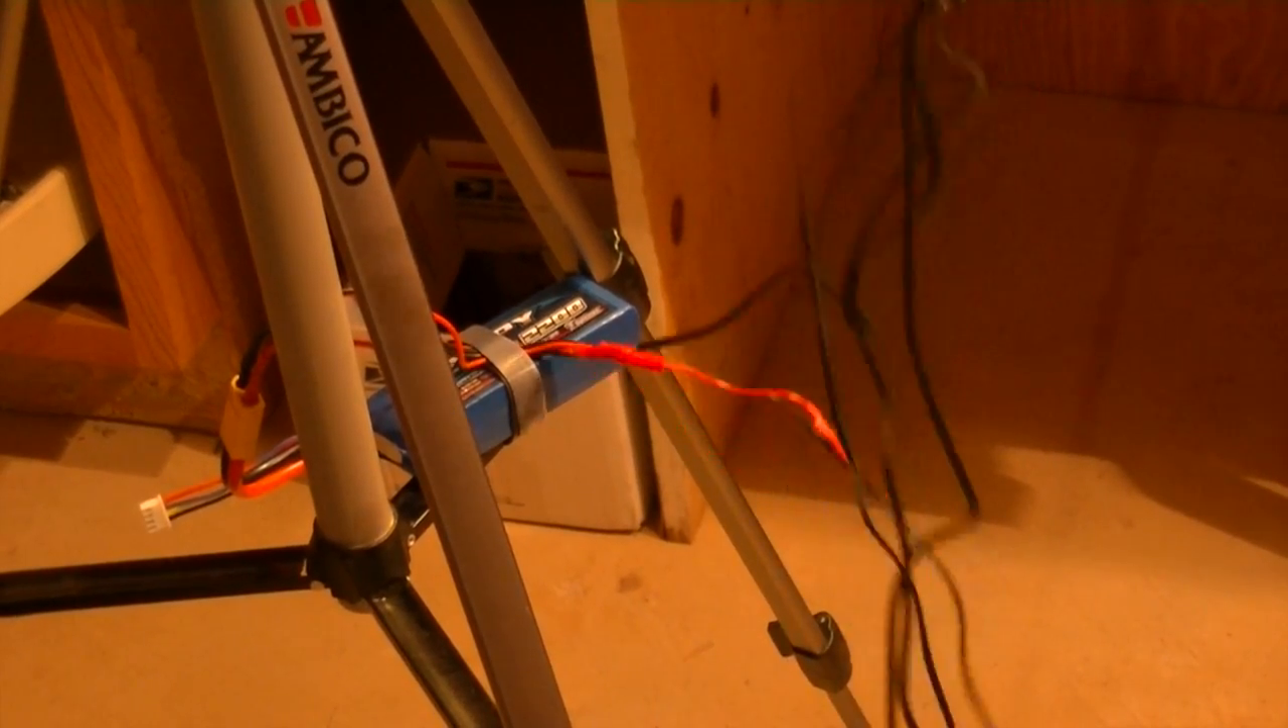And then right now the wires are just hanging down, but I'll bundle those up to get them out of the way.